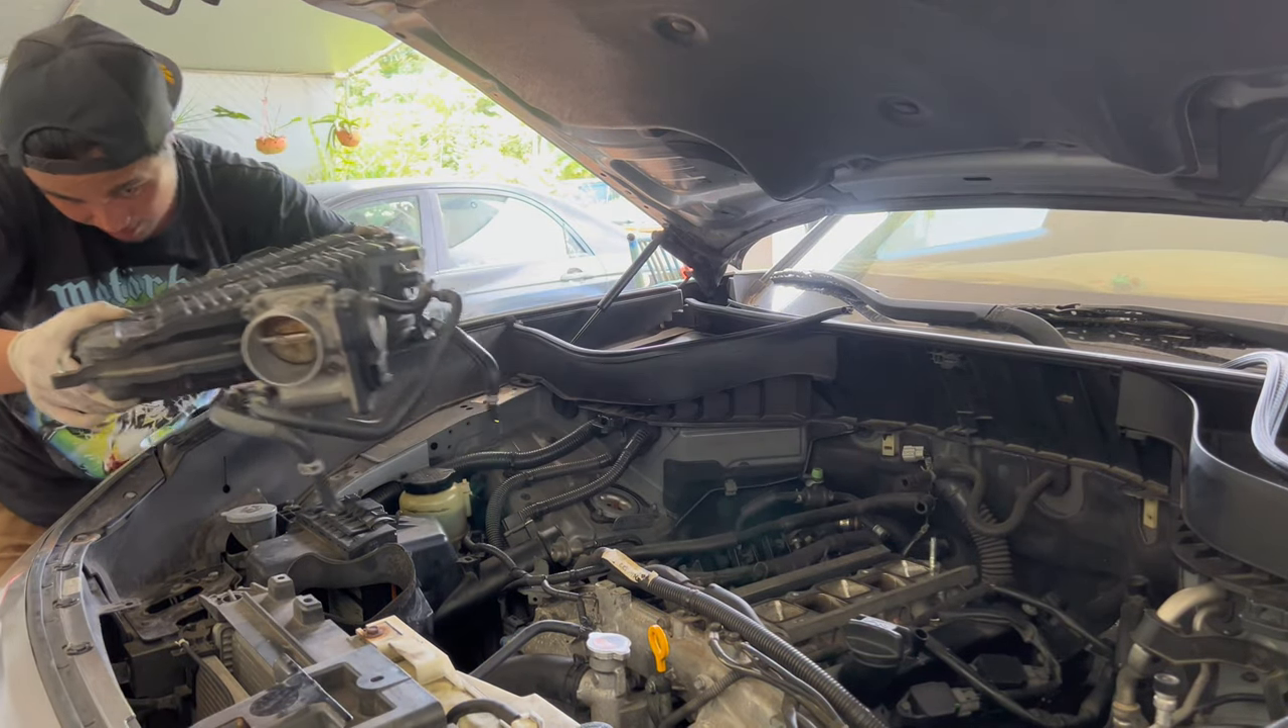Yes as you can see we removed the intake manifold.